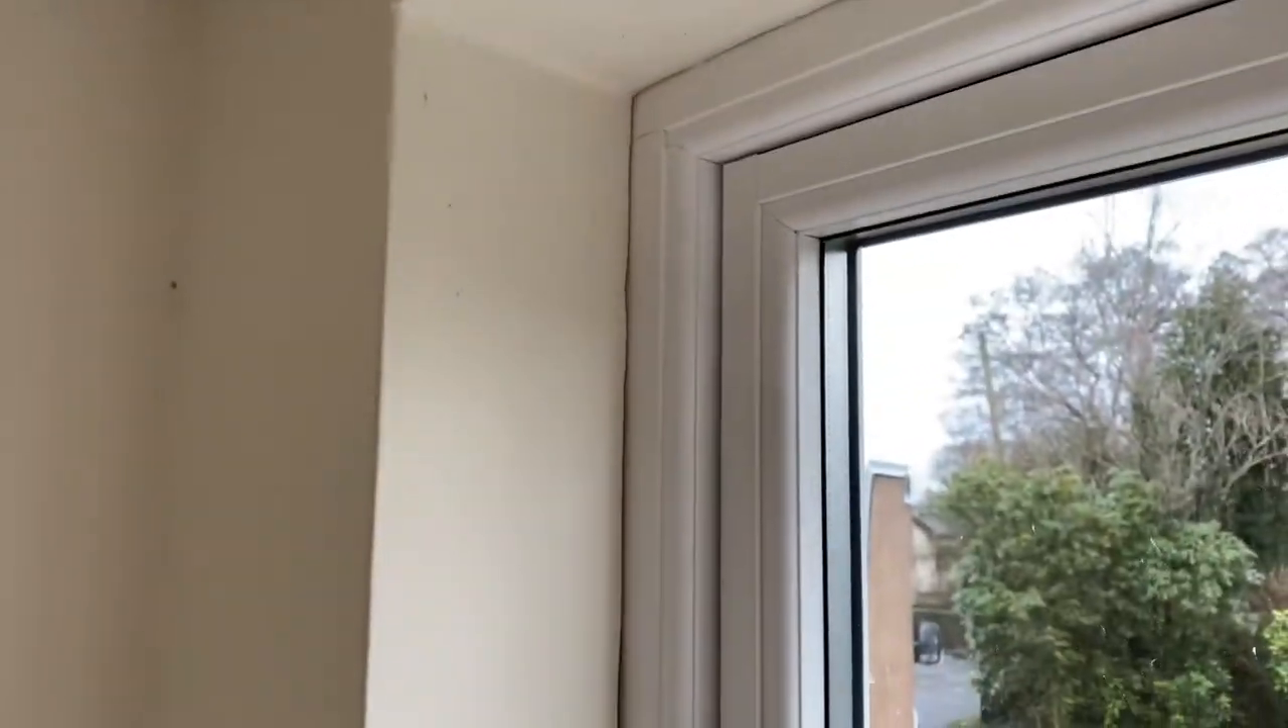So we've cut all the plaster back so that we can see now where the window fits nicely to the internal plaster.